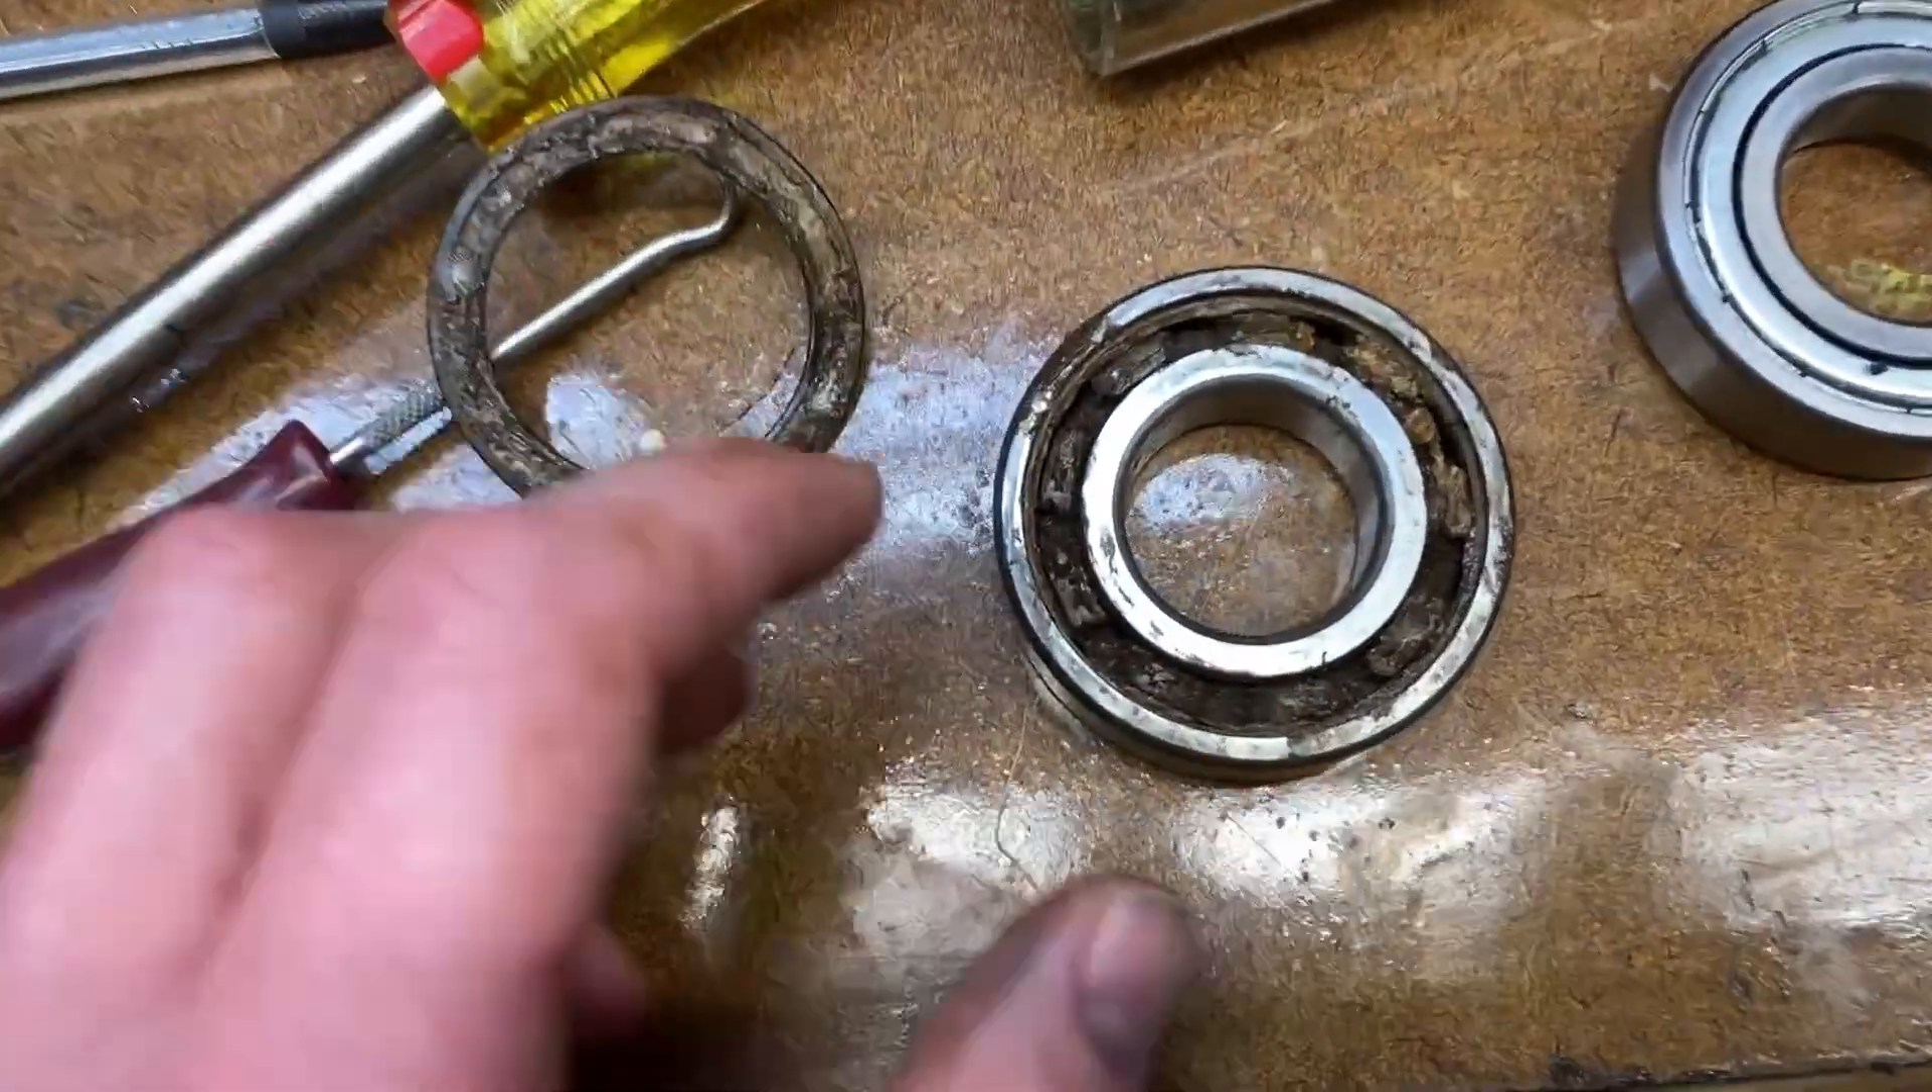I took out the rubber gasket, rubber seal.